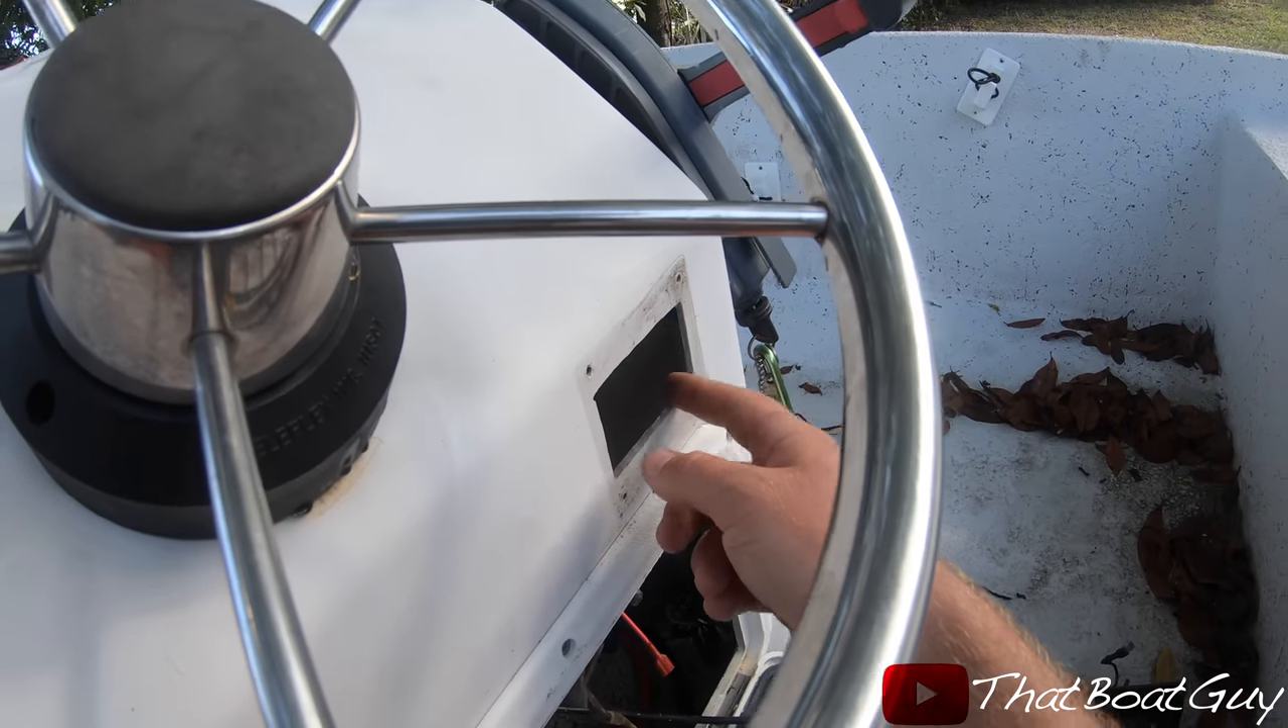So I have a new switch panel that I'm going to install right there. I have the old one out.